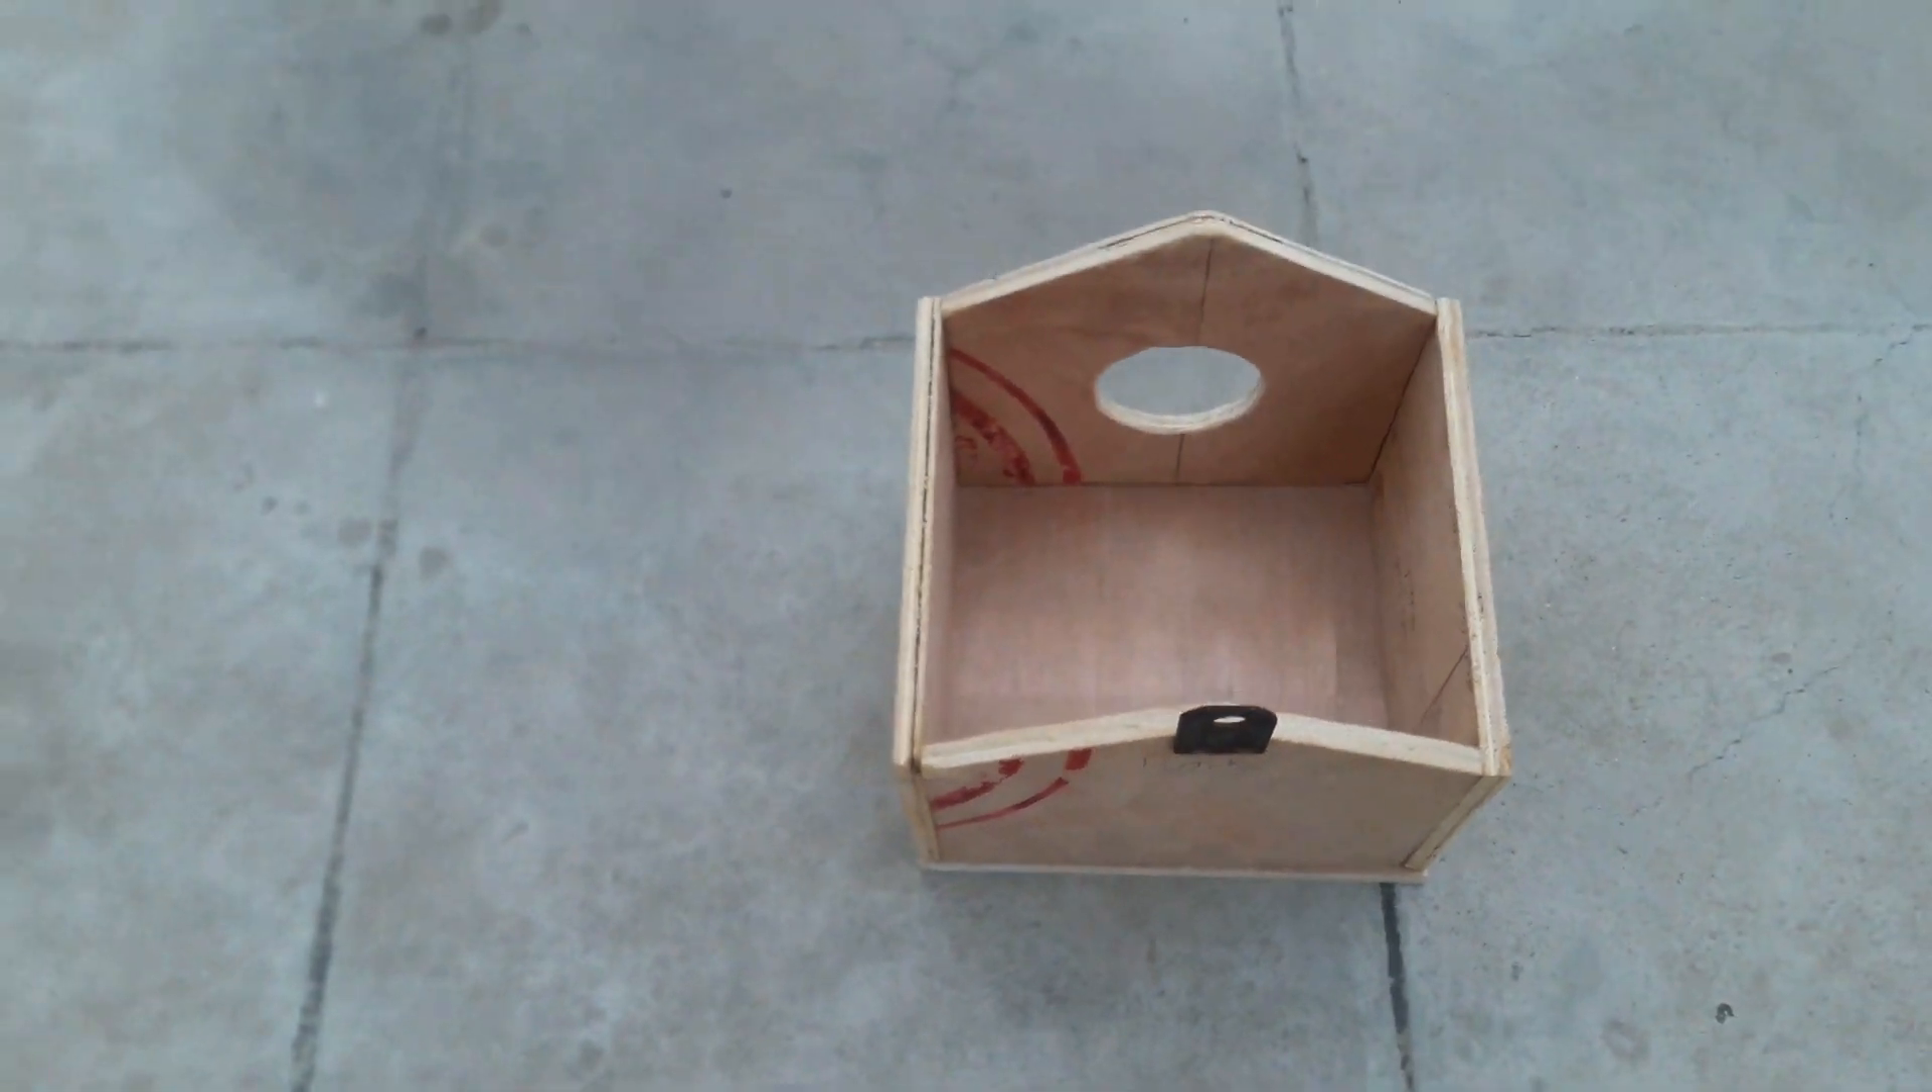Front और back जोड़ लिया है और ये नीचे का base जोड़ लिया है।